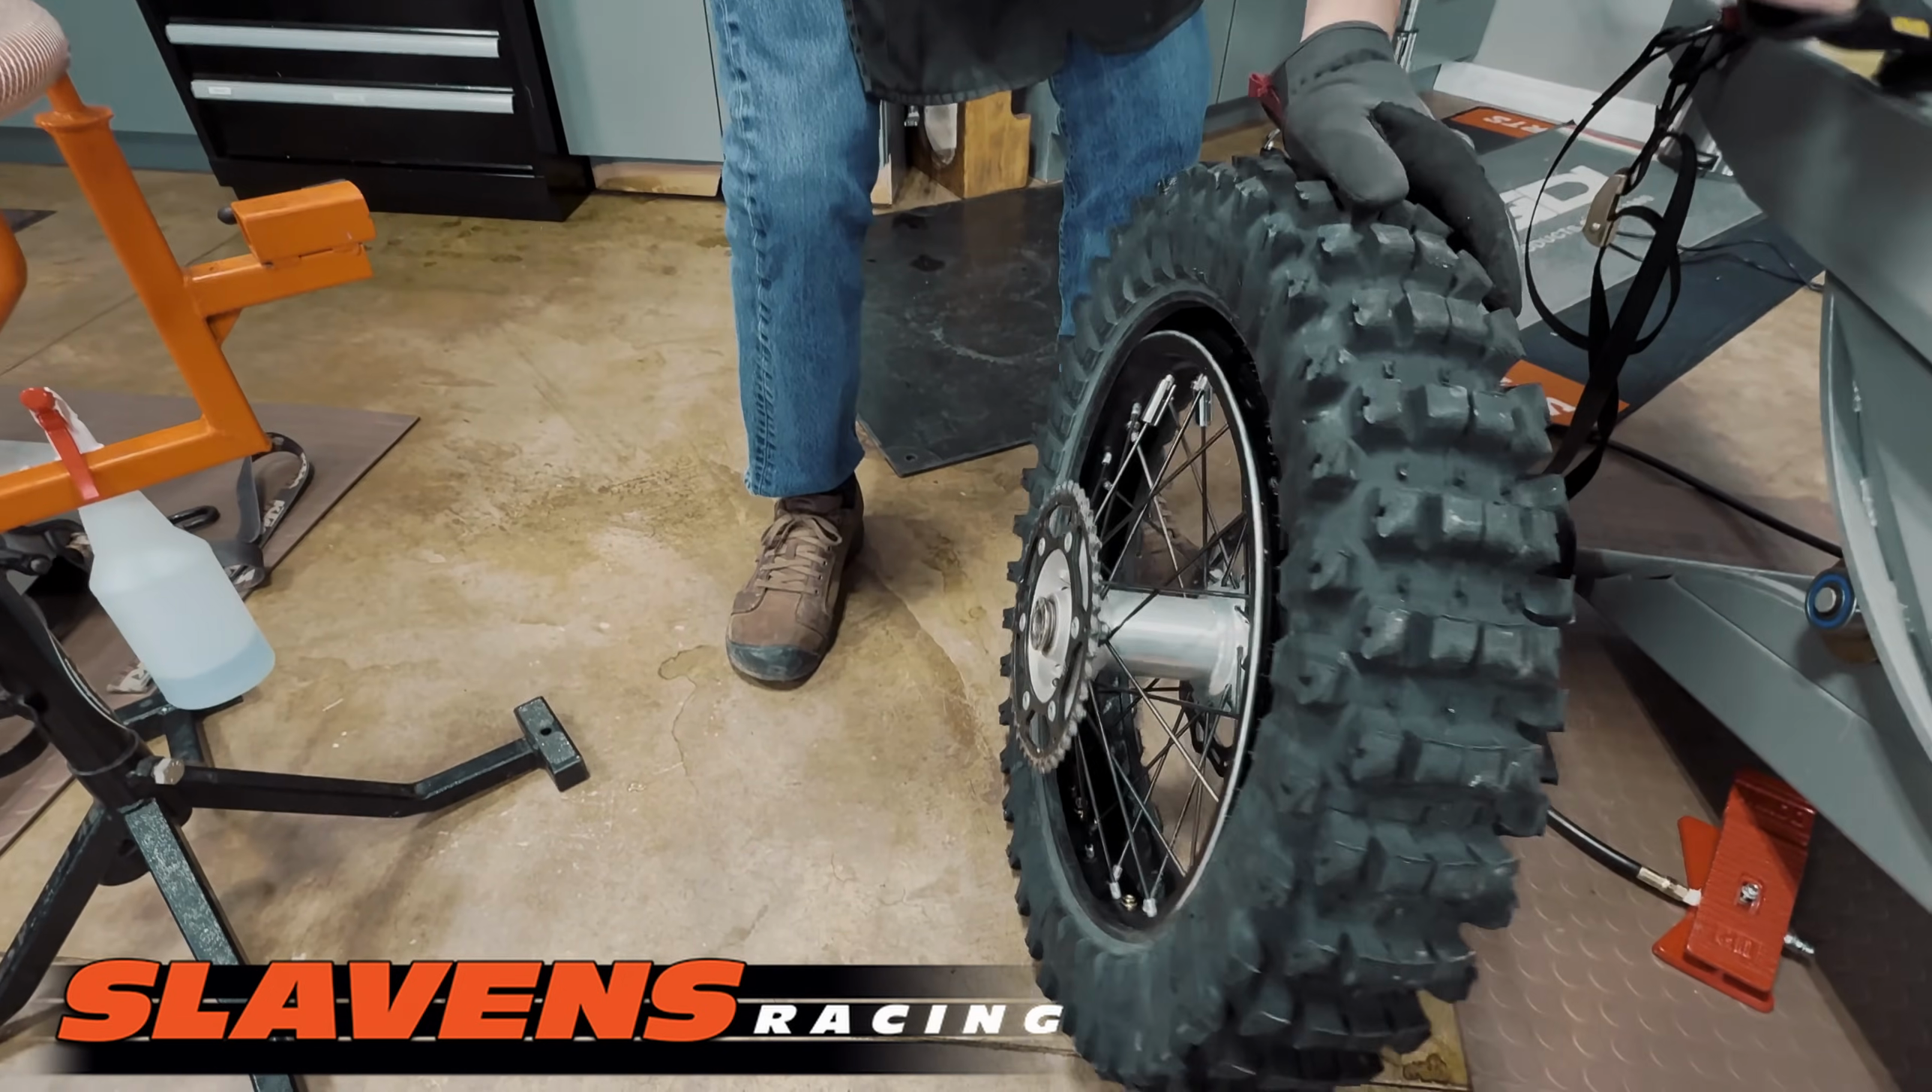The rim's inside the tire.